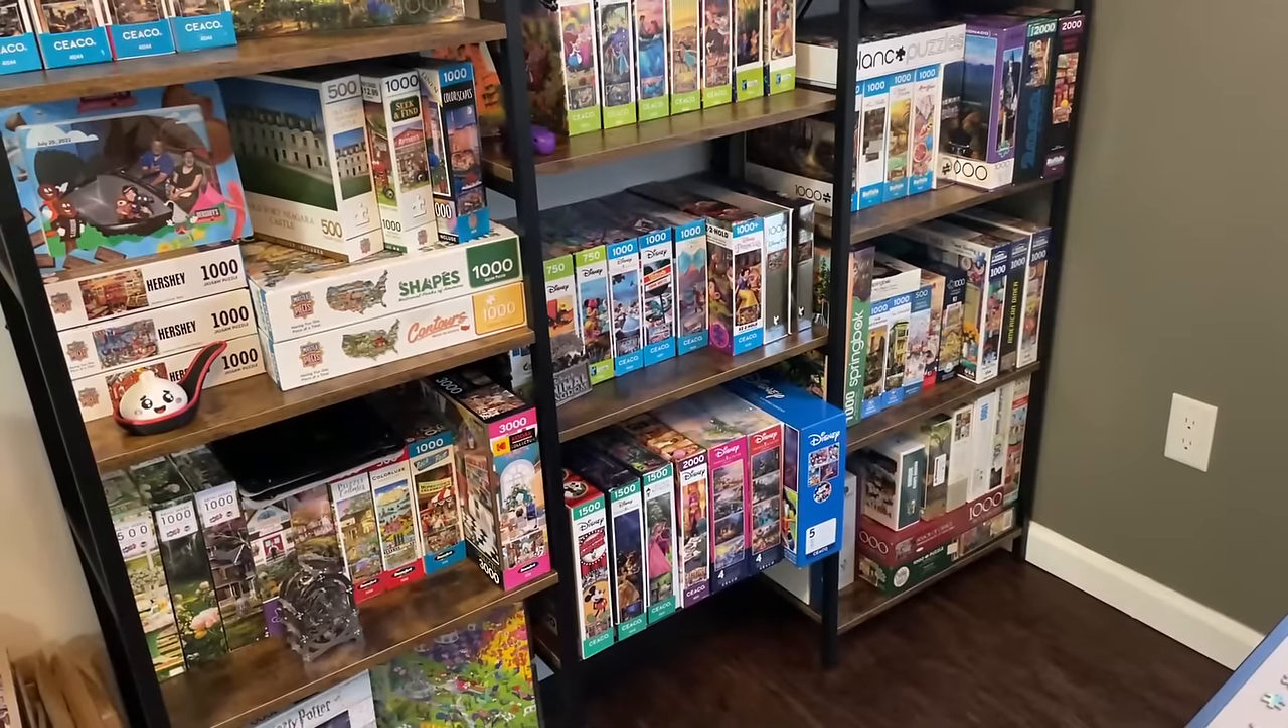The blue box is still bothering me a little bit because it's sticking out.